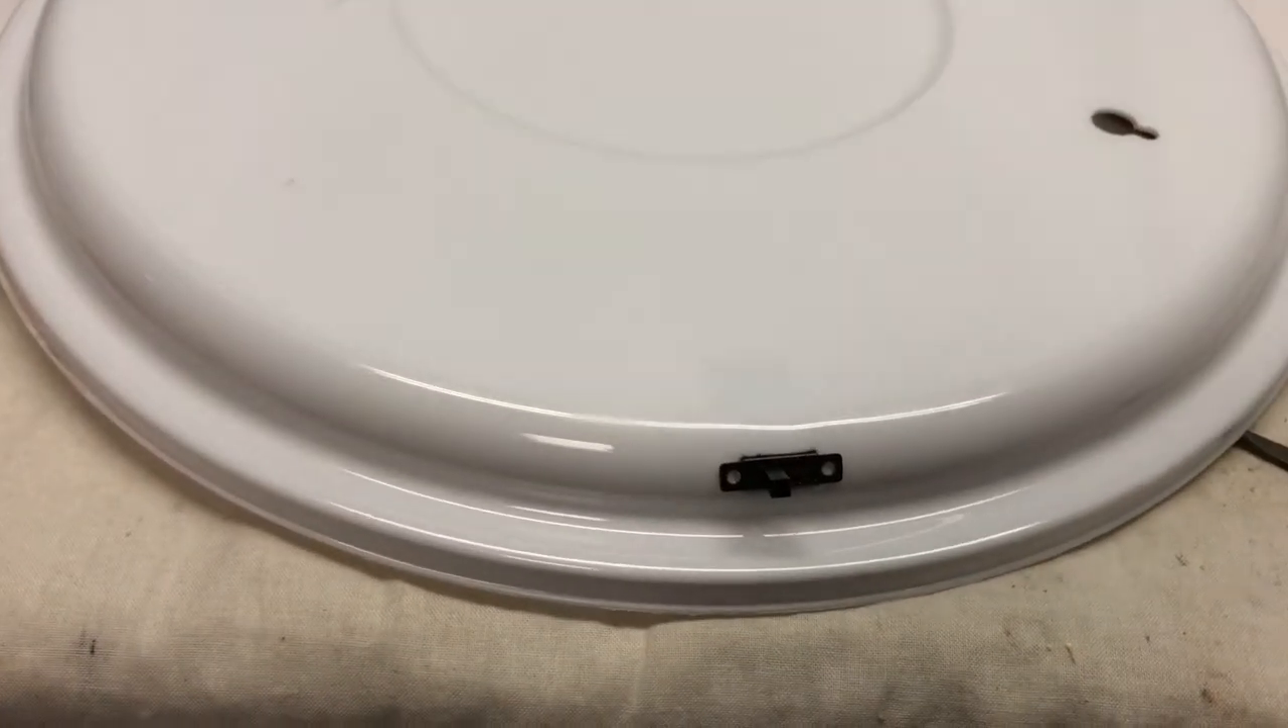All right, so I got the switch in. Here's what it looks like from the outside.